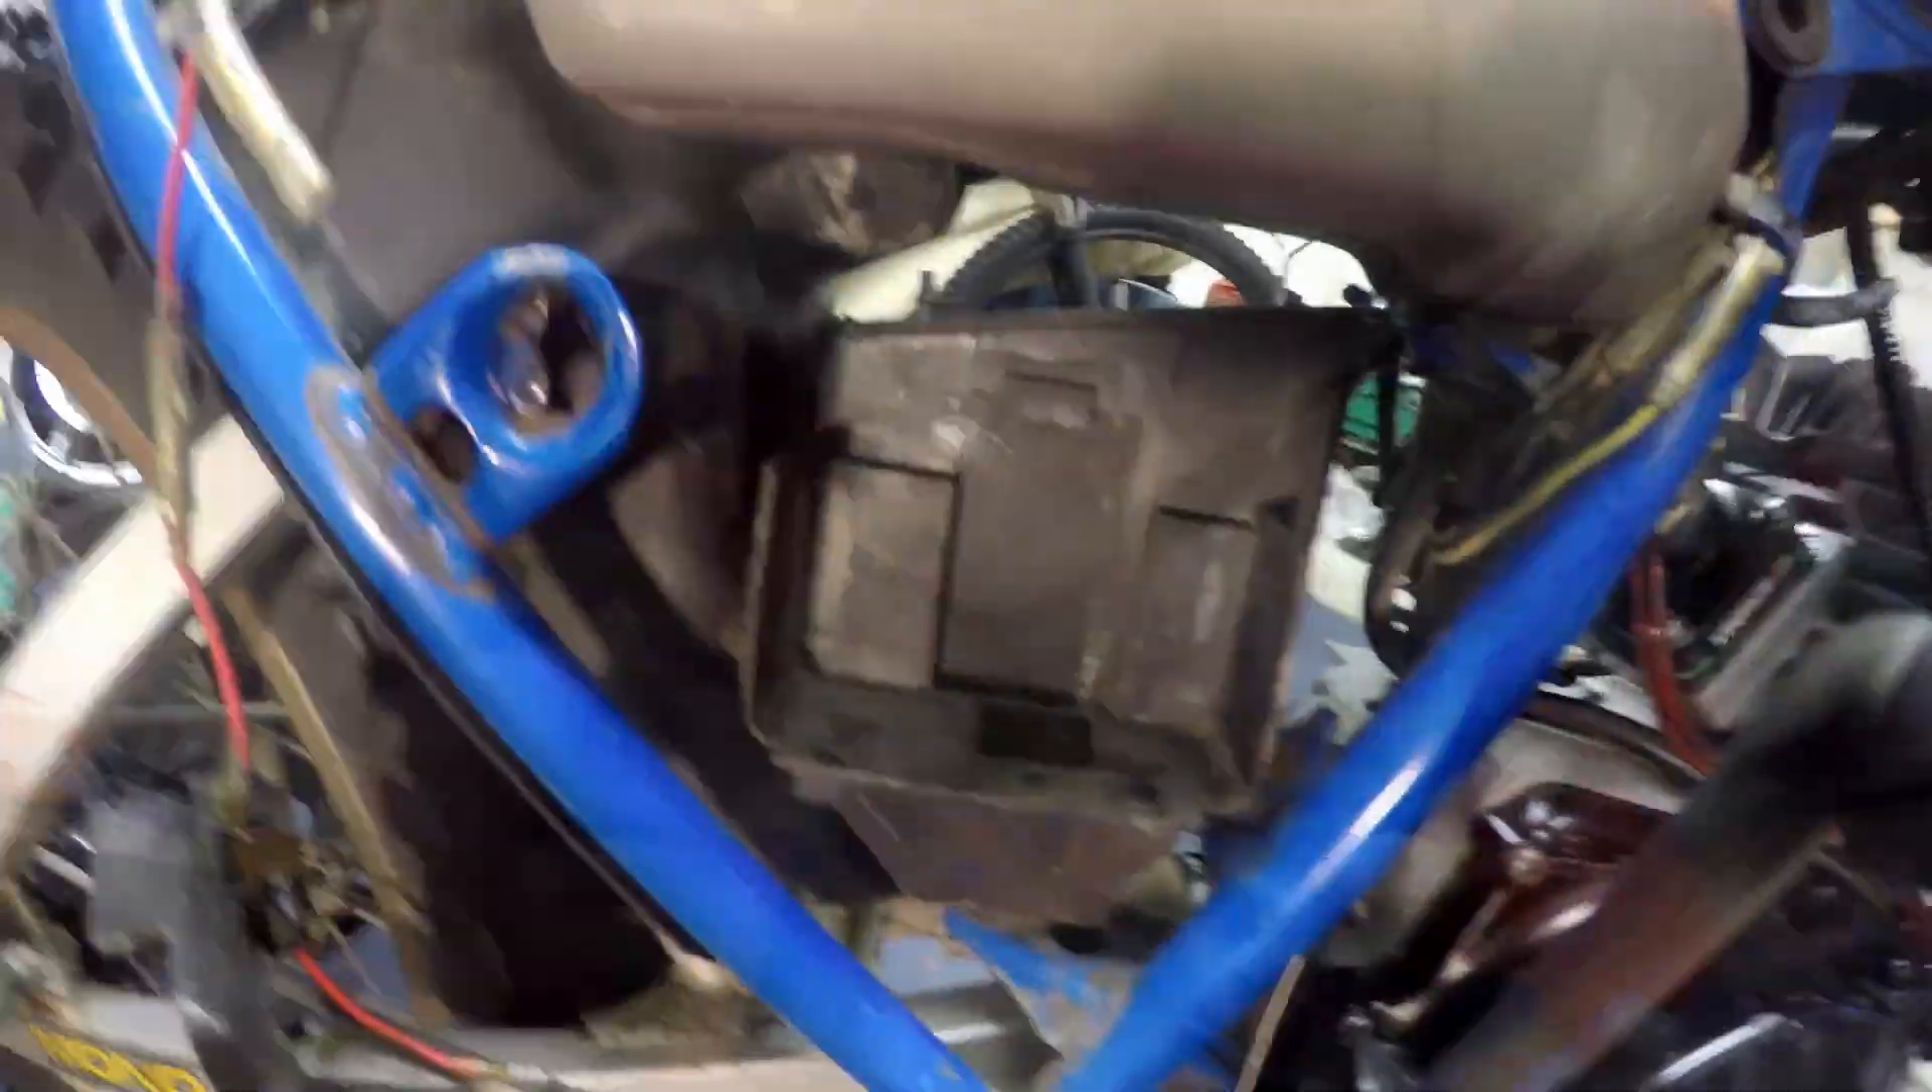Now as you can see I have fitted the air box but we're not going to be using it for an air box as such but it holds the battery.